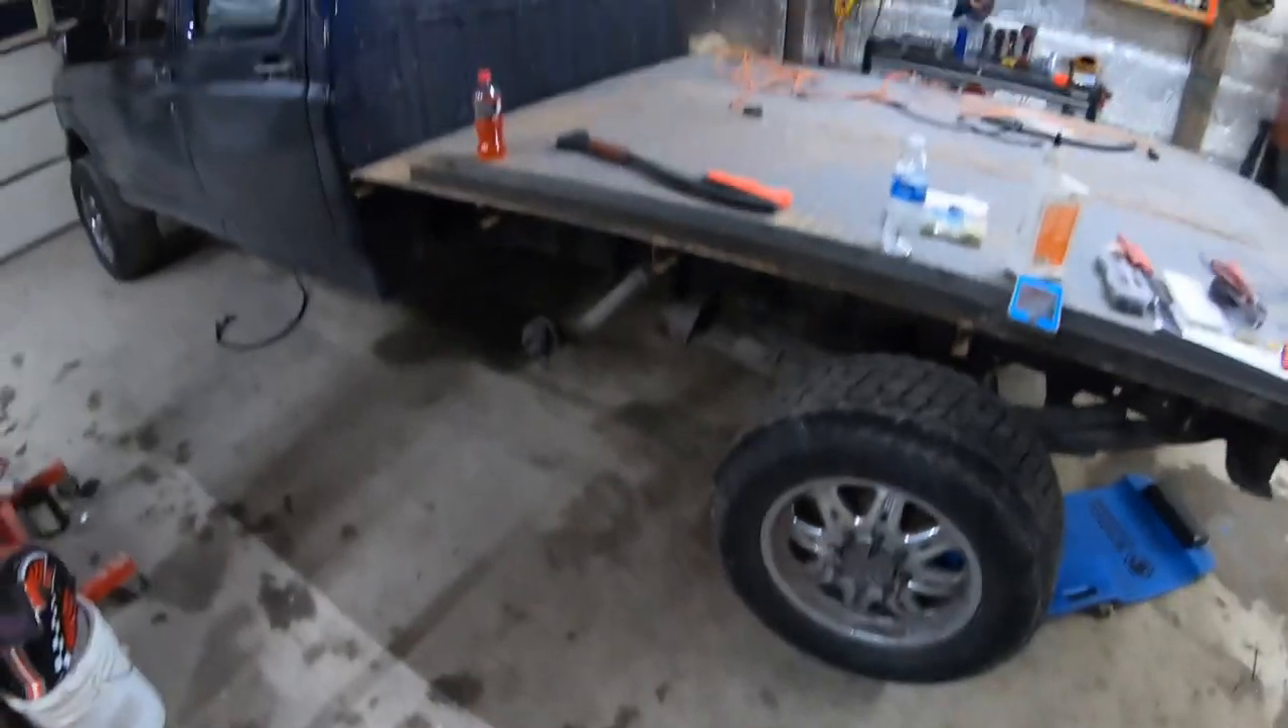Well the flatbed is officially back on.